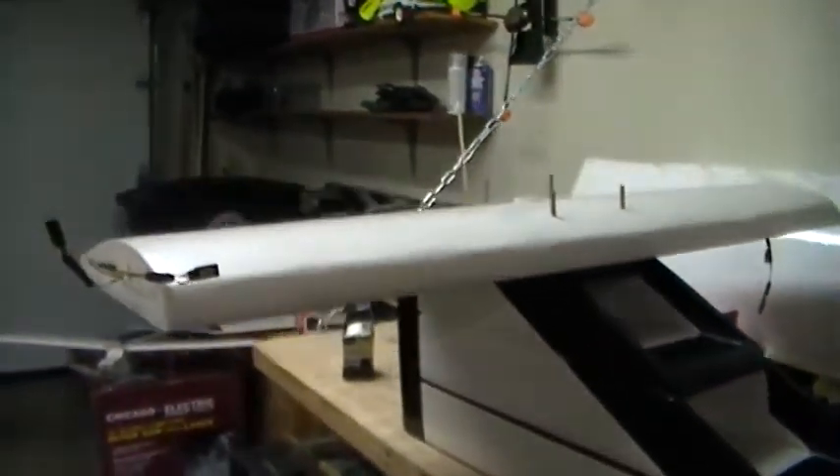We have the wing mounted to the fuselage.